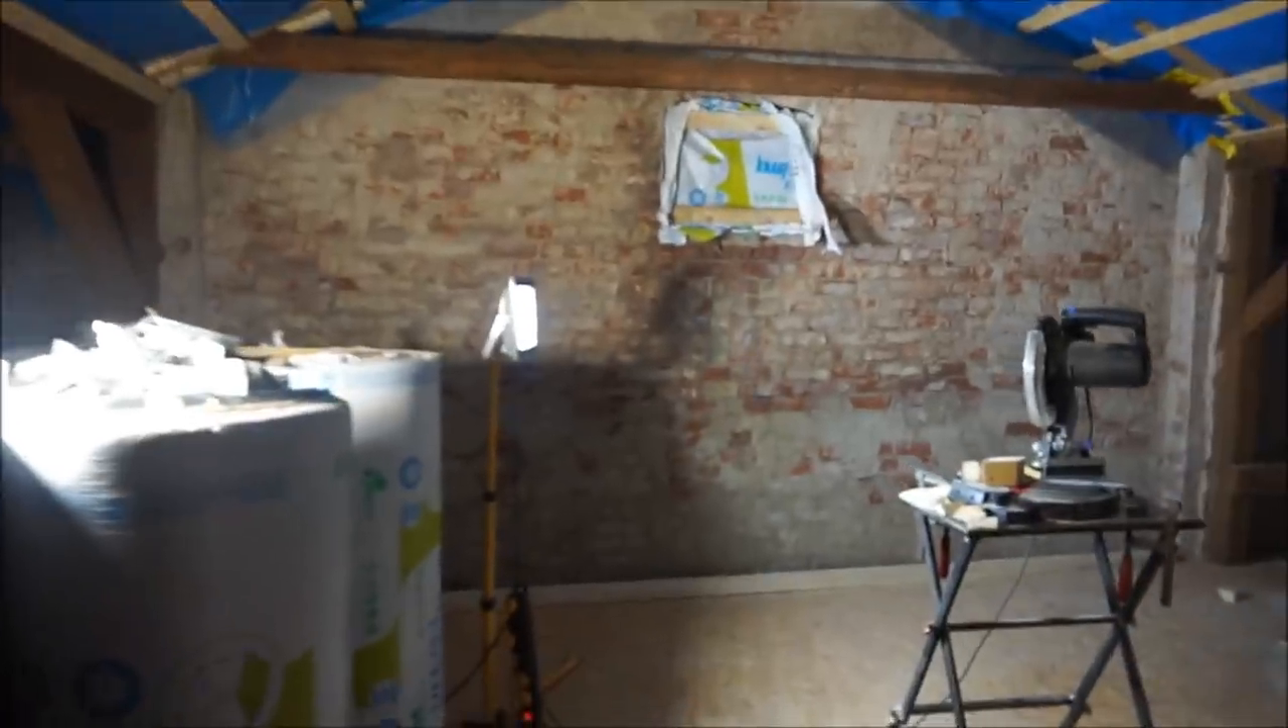Und die Außenwand, die muss noch verkleidet werden.